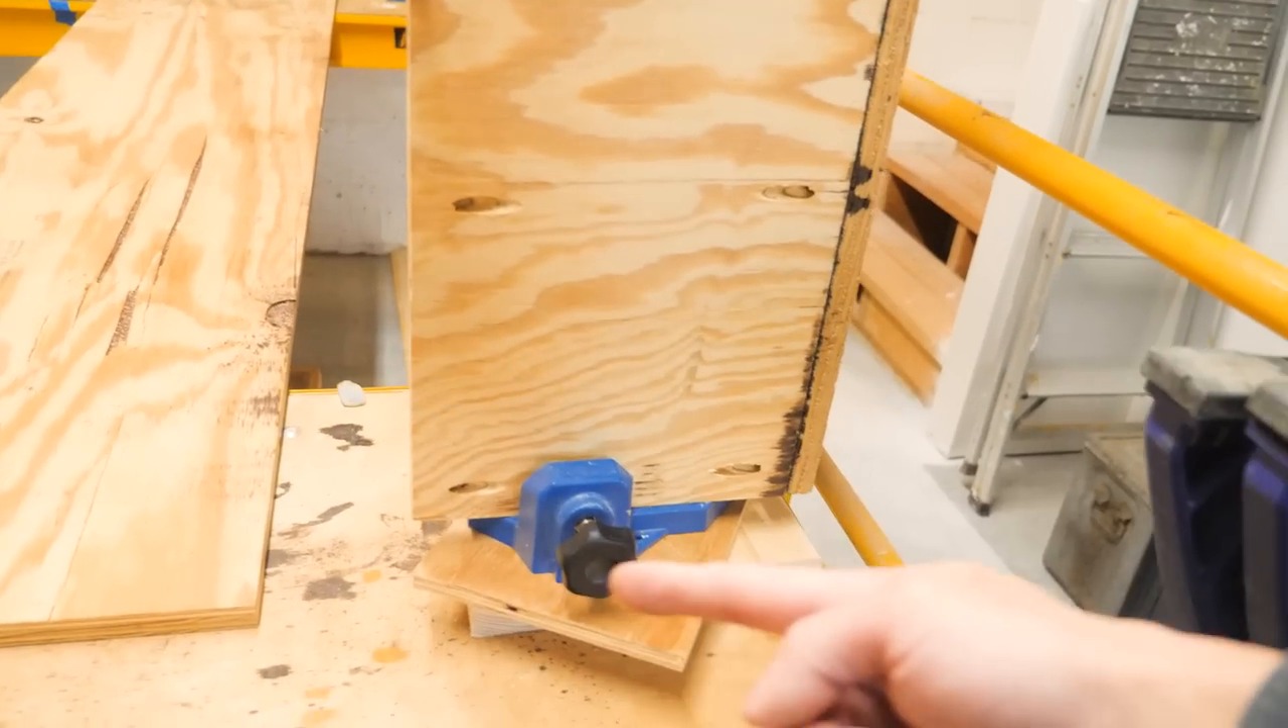So this back piece is clamped to the side piece using the 90 degree corner clamp at the bottom.